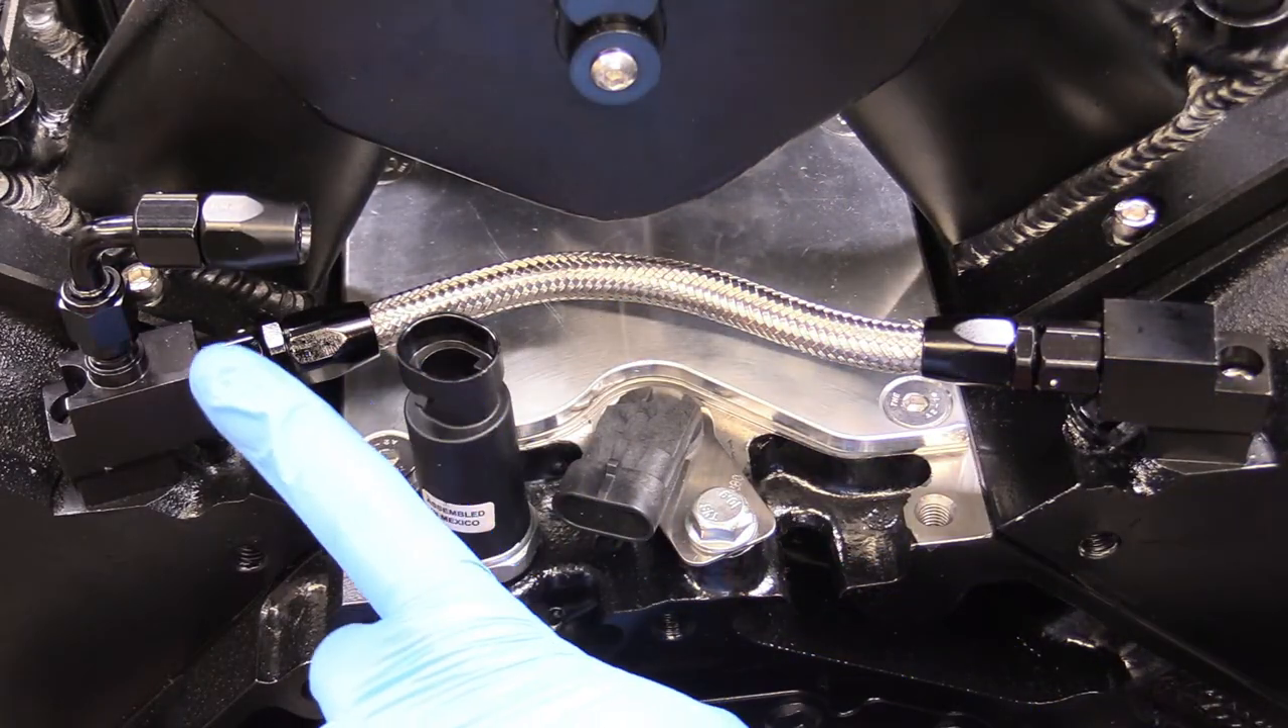And our rear steam line is installed. So this is what our finished rear steam line product should look like.